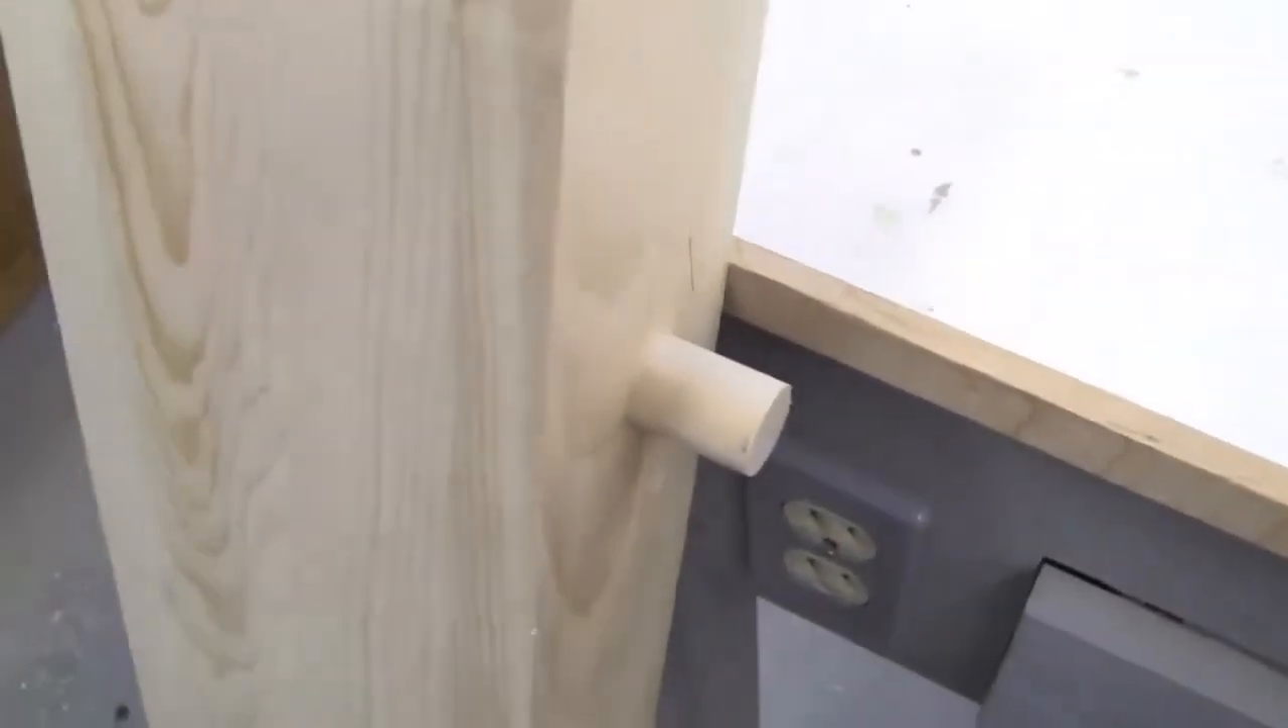I drilled the hole through the column. I put the three quarter inch dowel through.